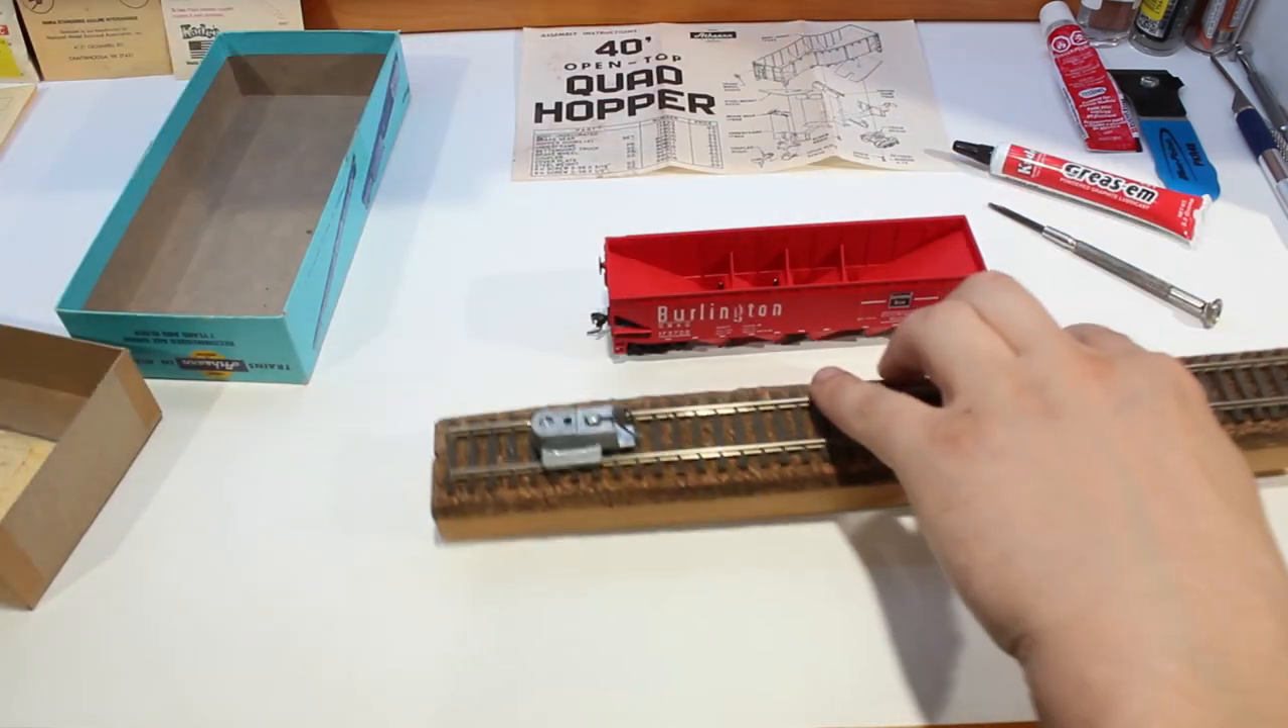Our Burlington quad hopper is all assembled.